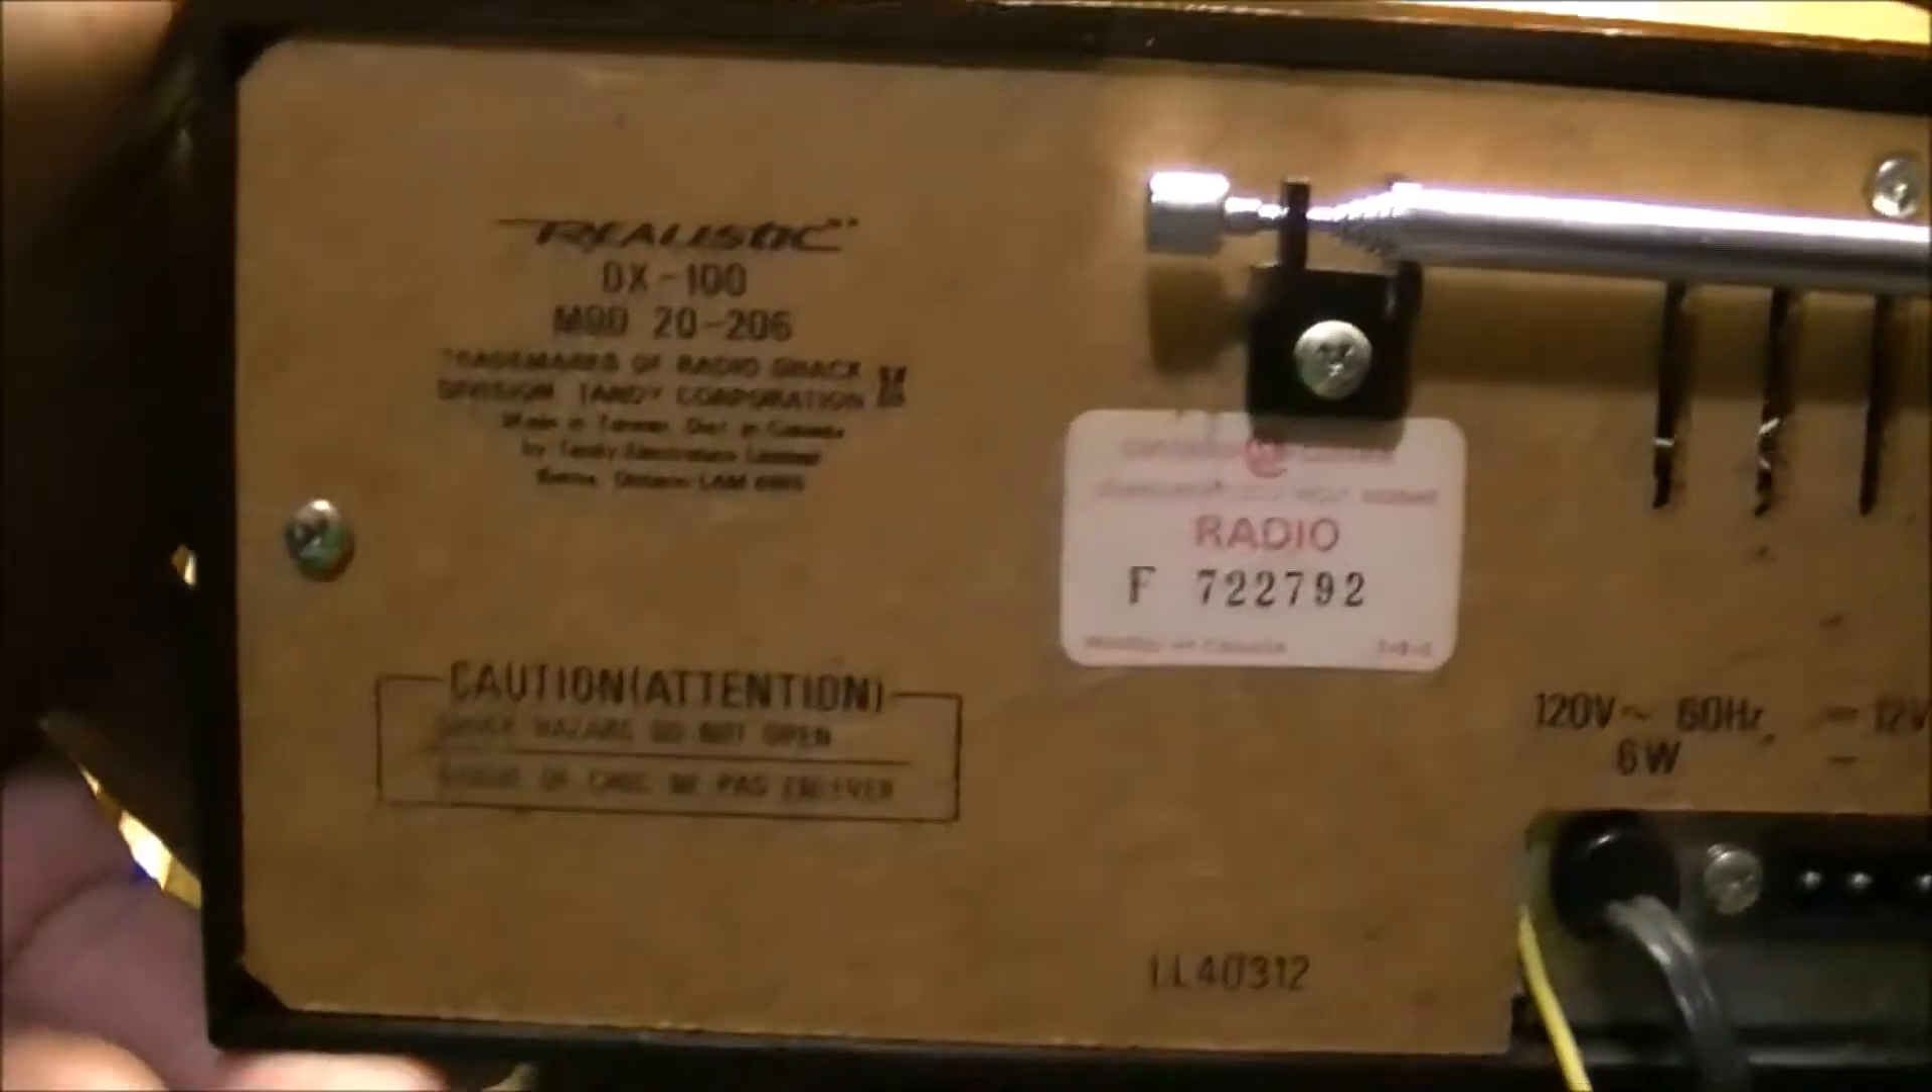And I've reattached the back. Added the screws here.